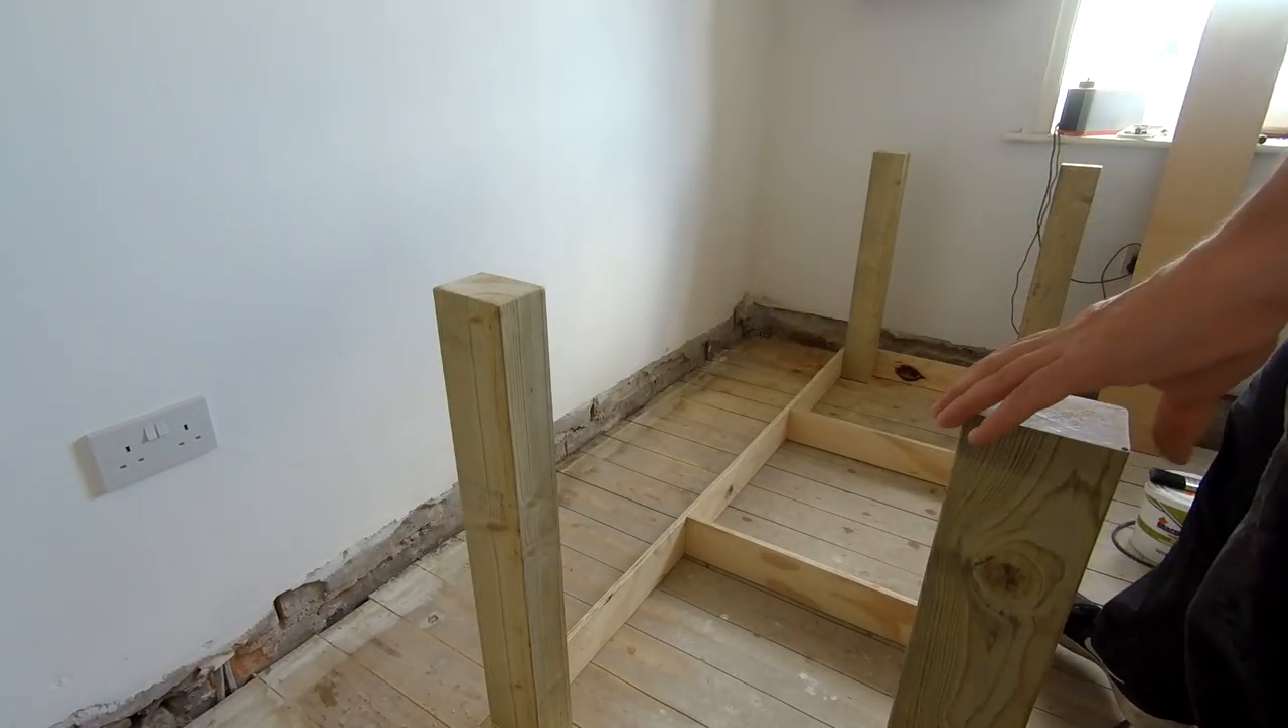We now have all our legs screwed on.